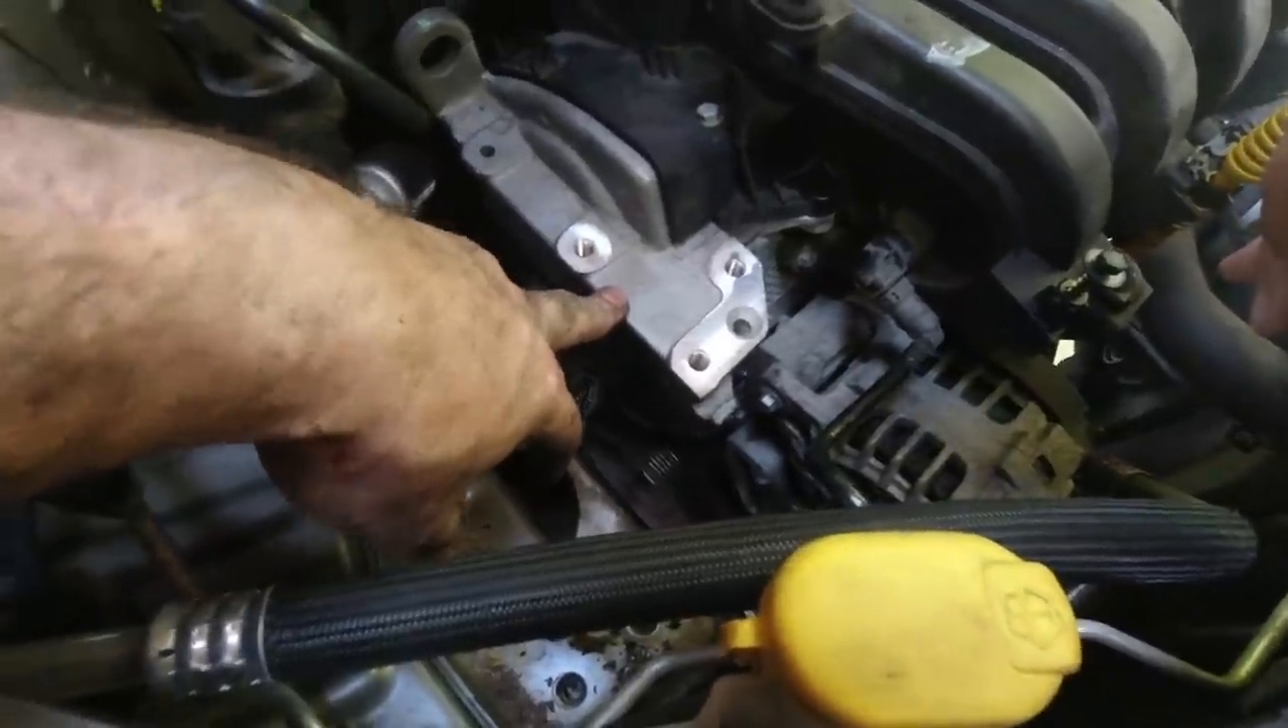Bon du coup j'ai remis le support moteur en aluminium.